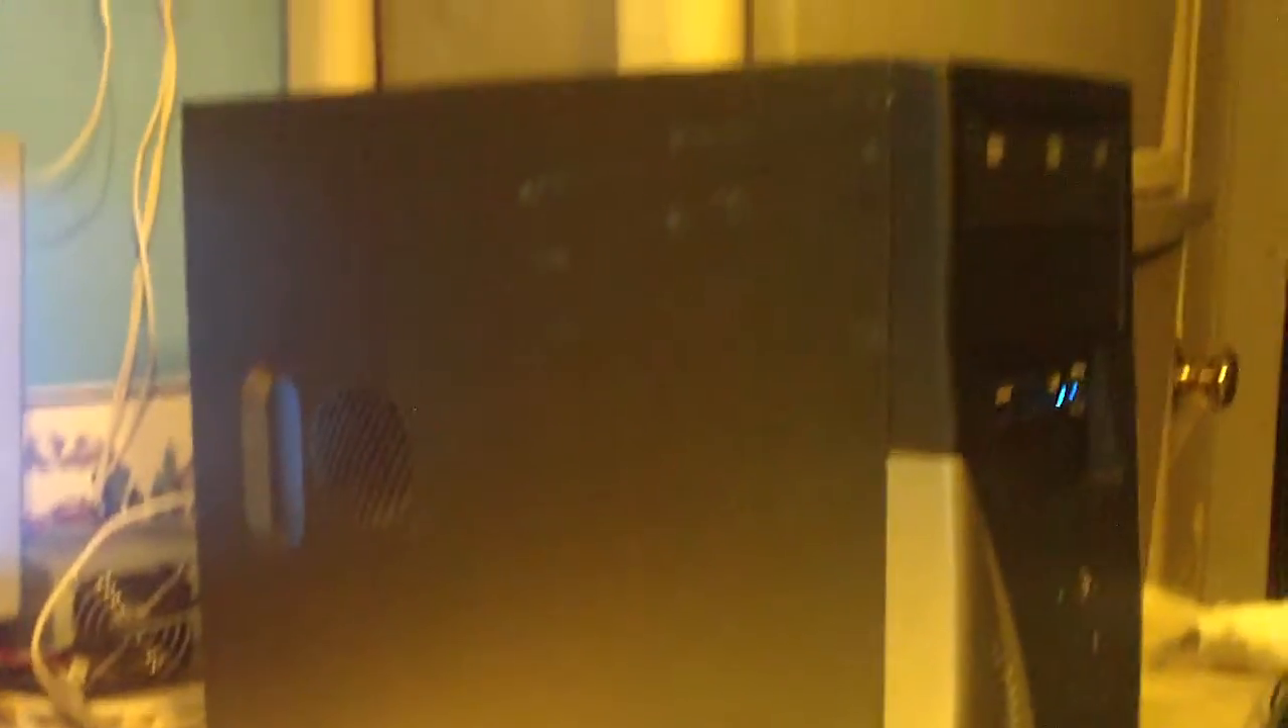And here is the system with the side panel installed.